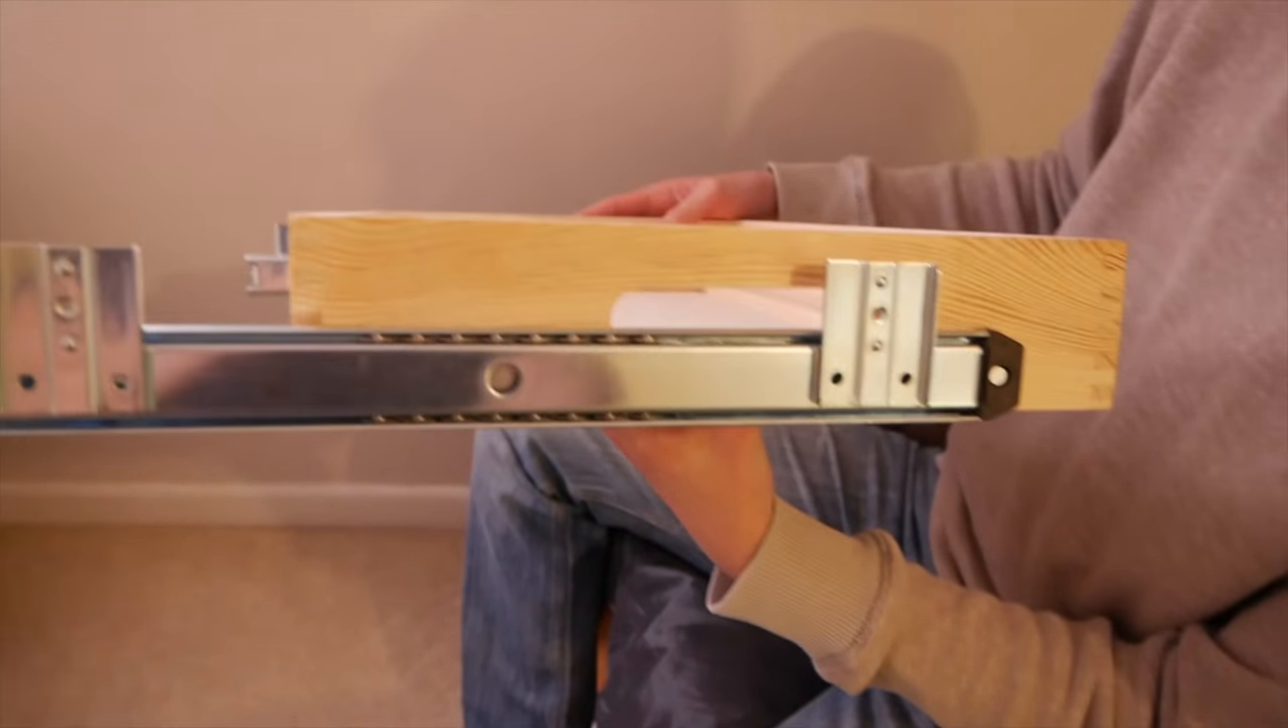So, now we have made the runners. We have bolted them on the side of the tray. Just on both sides there.